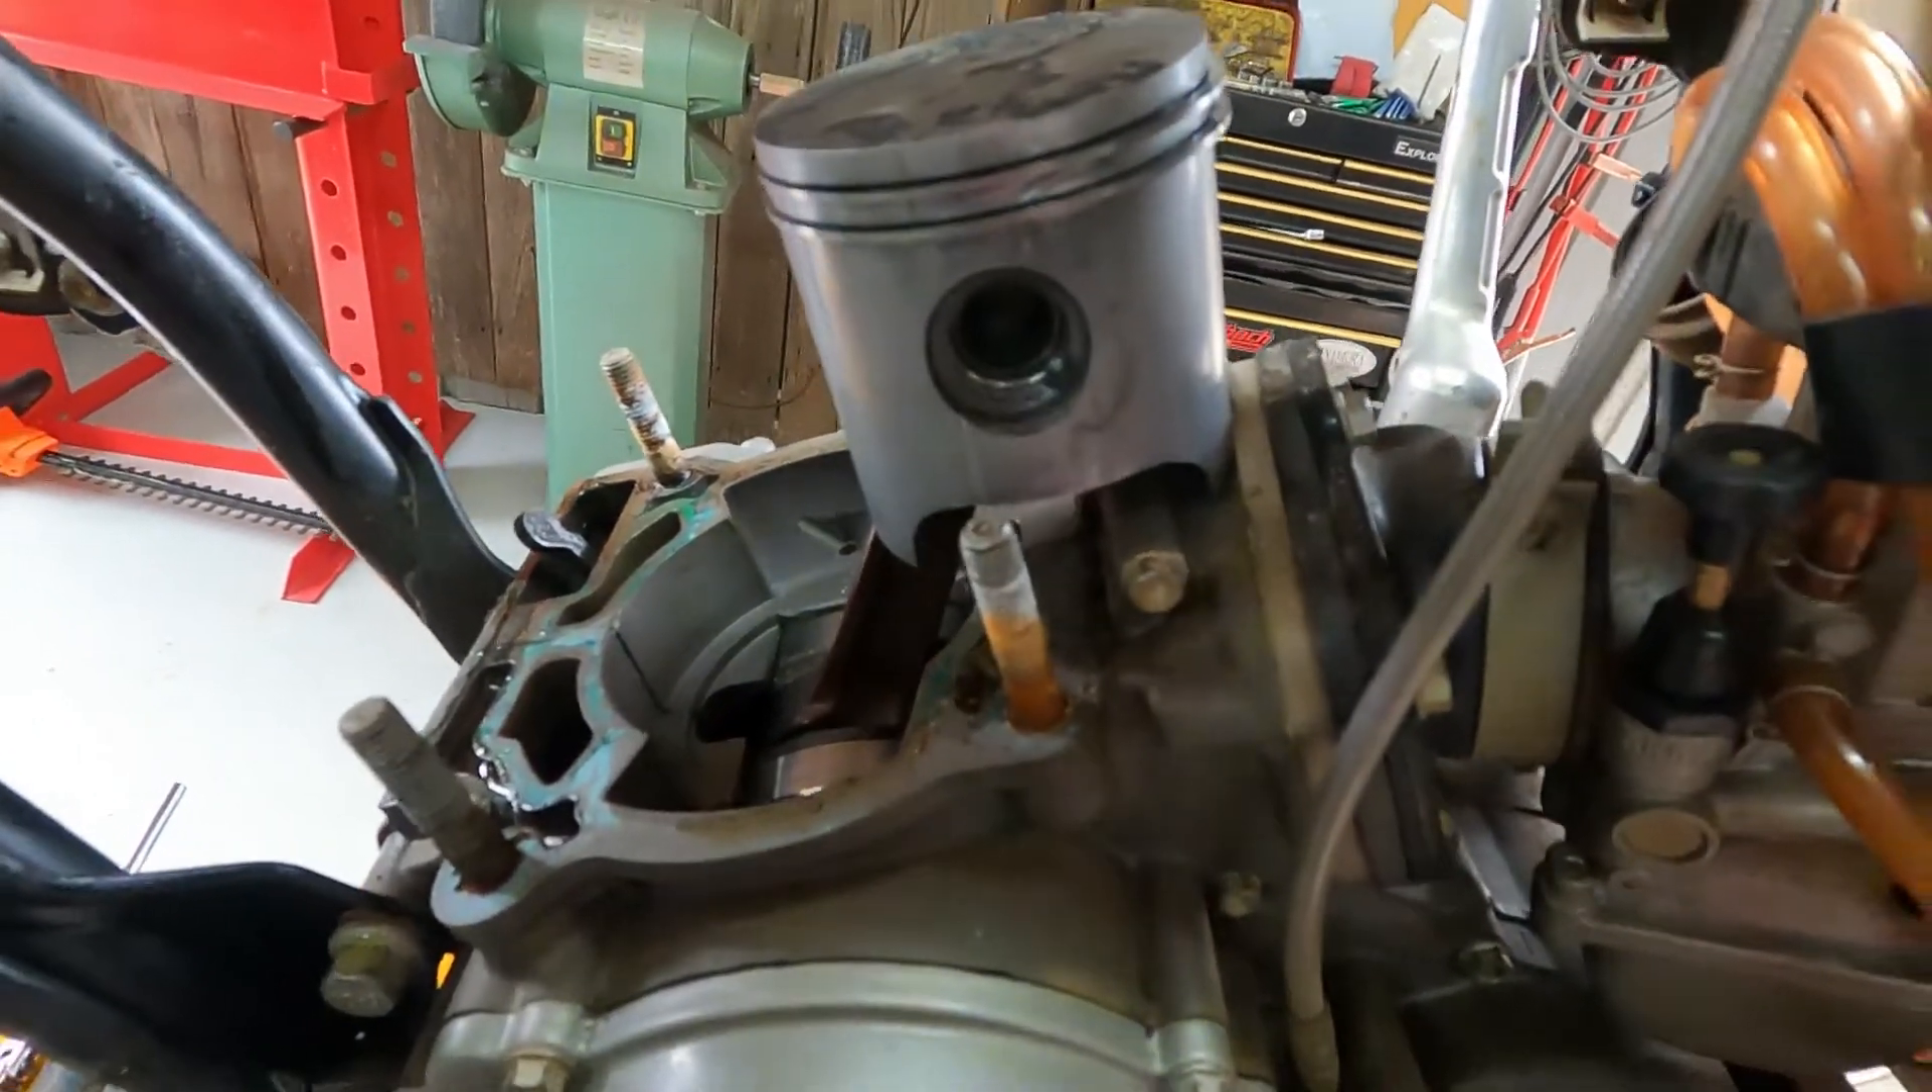I haven't touched this yet. I was just about to take the piston off.